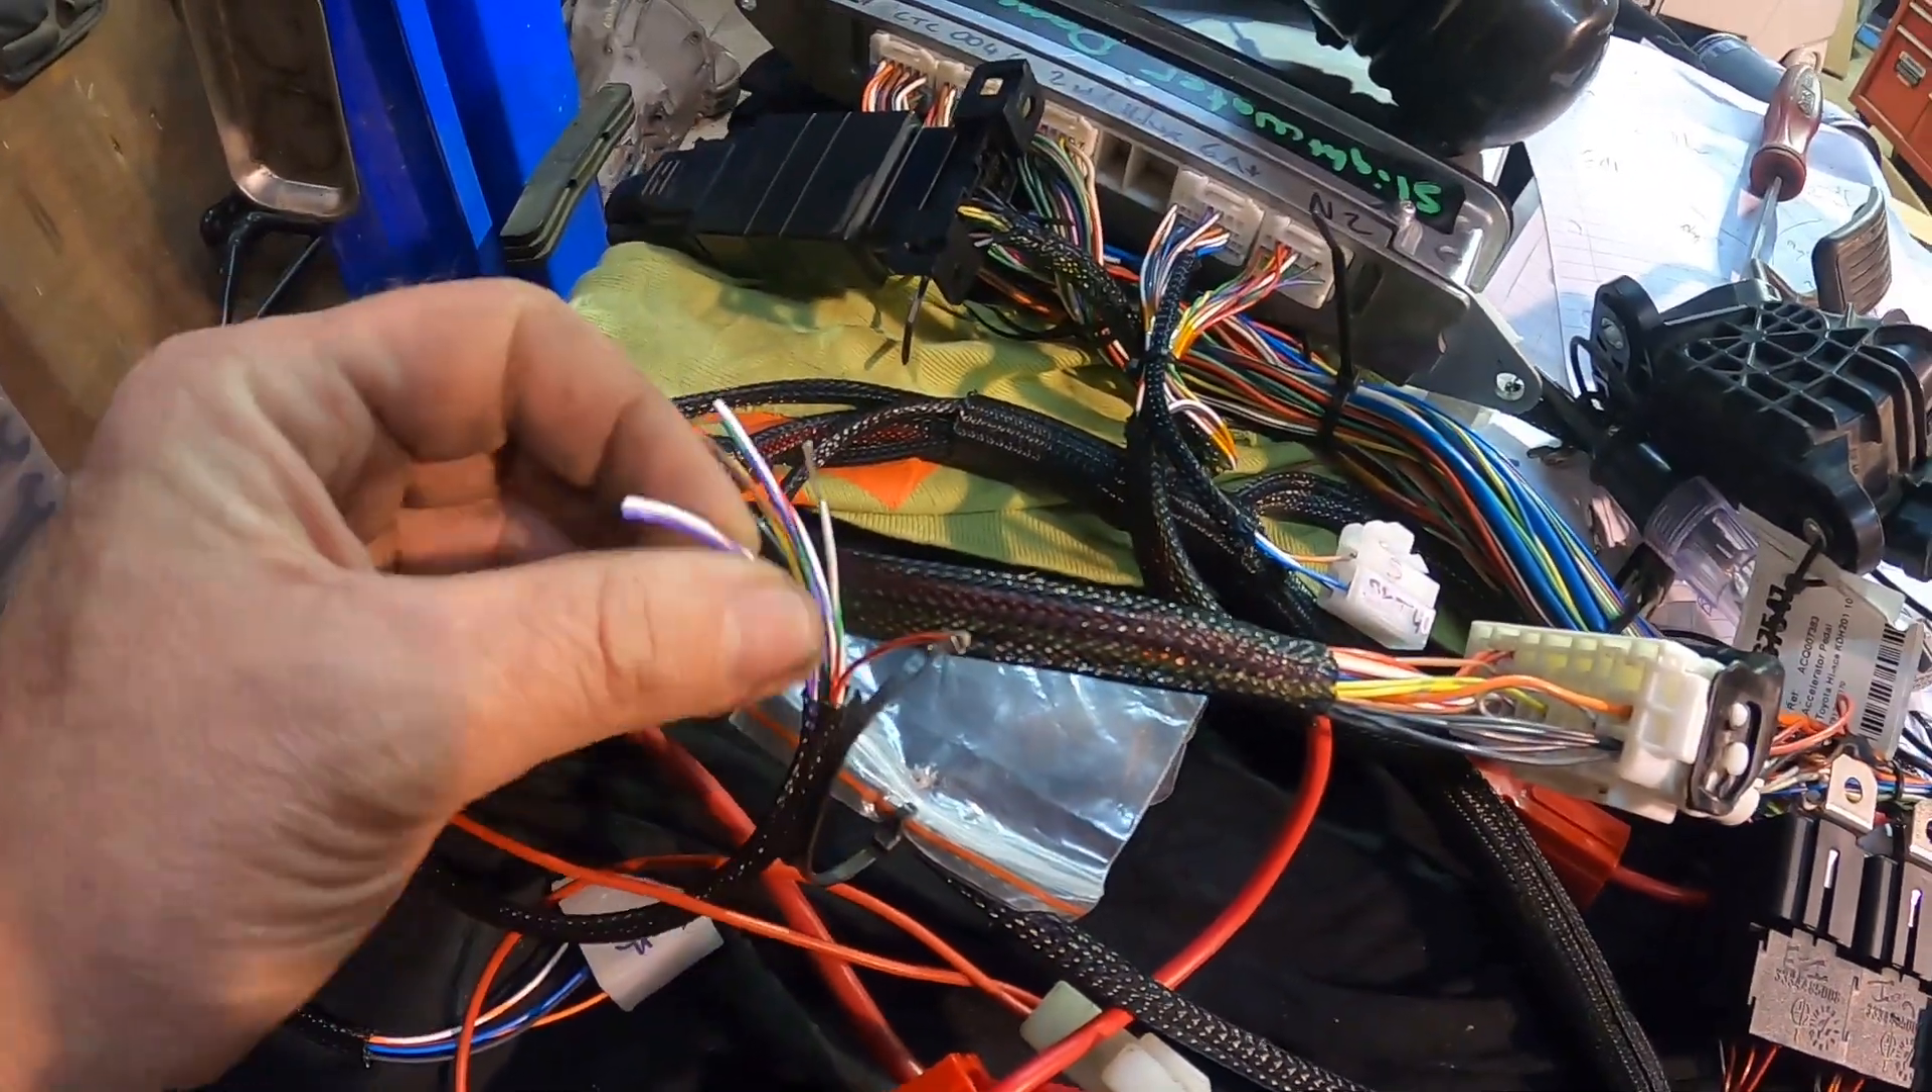Over here we've got some wires that that need to be attached.